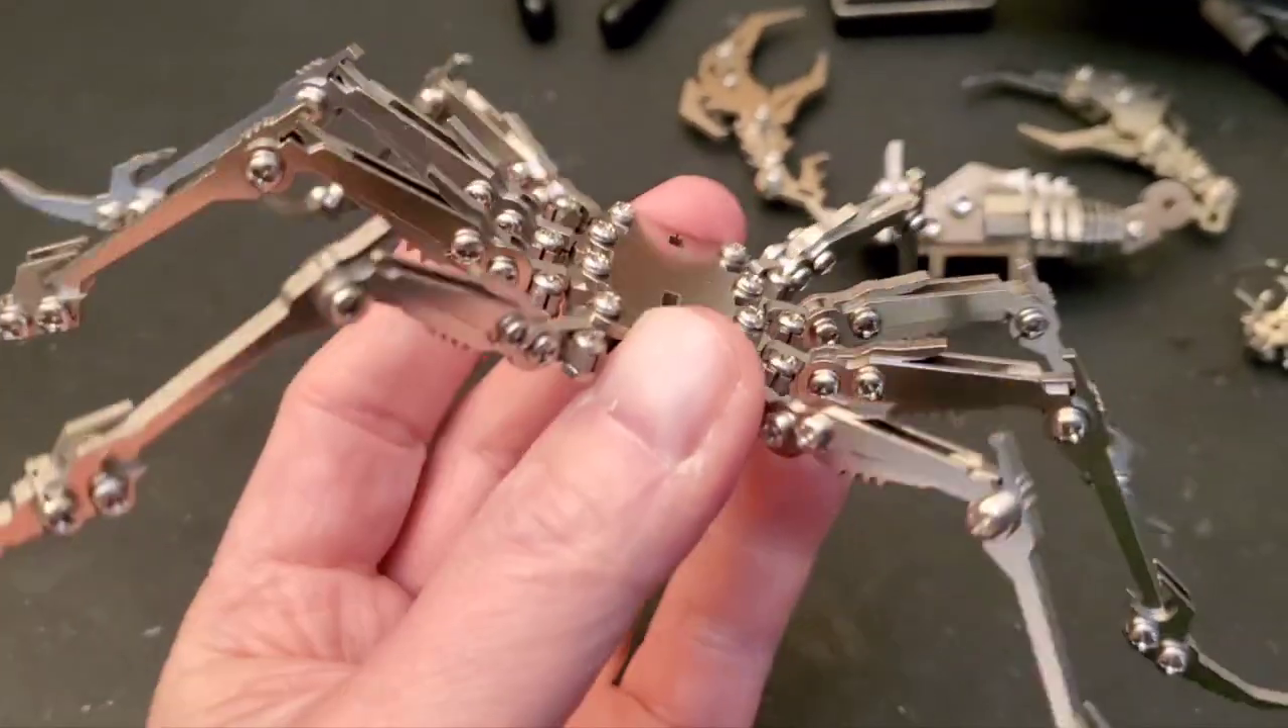All right so now we got the legs all attached to the main body section.